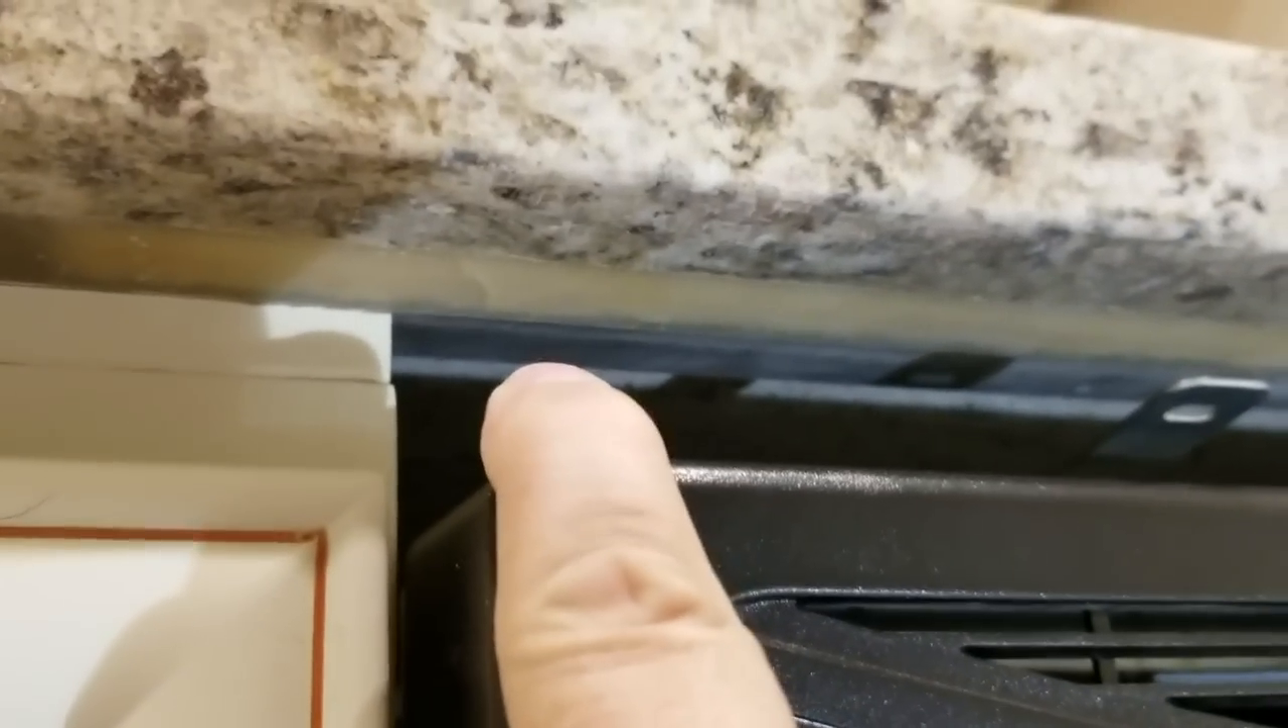What I did real quick was I just wanted to push the dishwasher into place and just kind of gauge whether it's high enough. To meet the counter, the bottom of the counter here. And as it turns out, no, it is not.